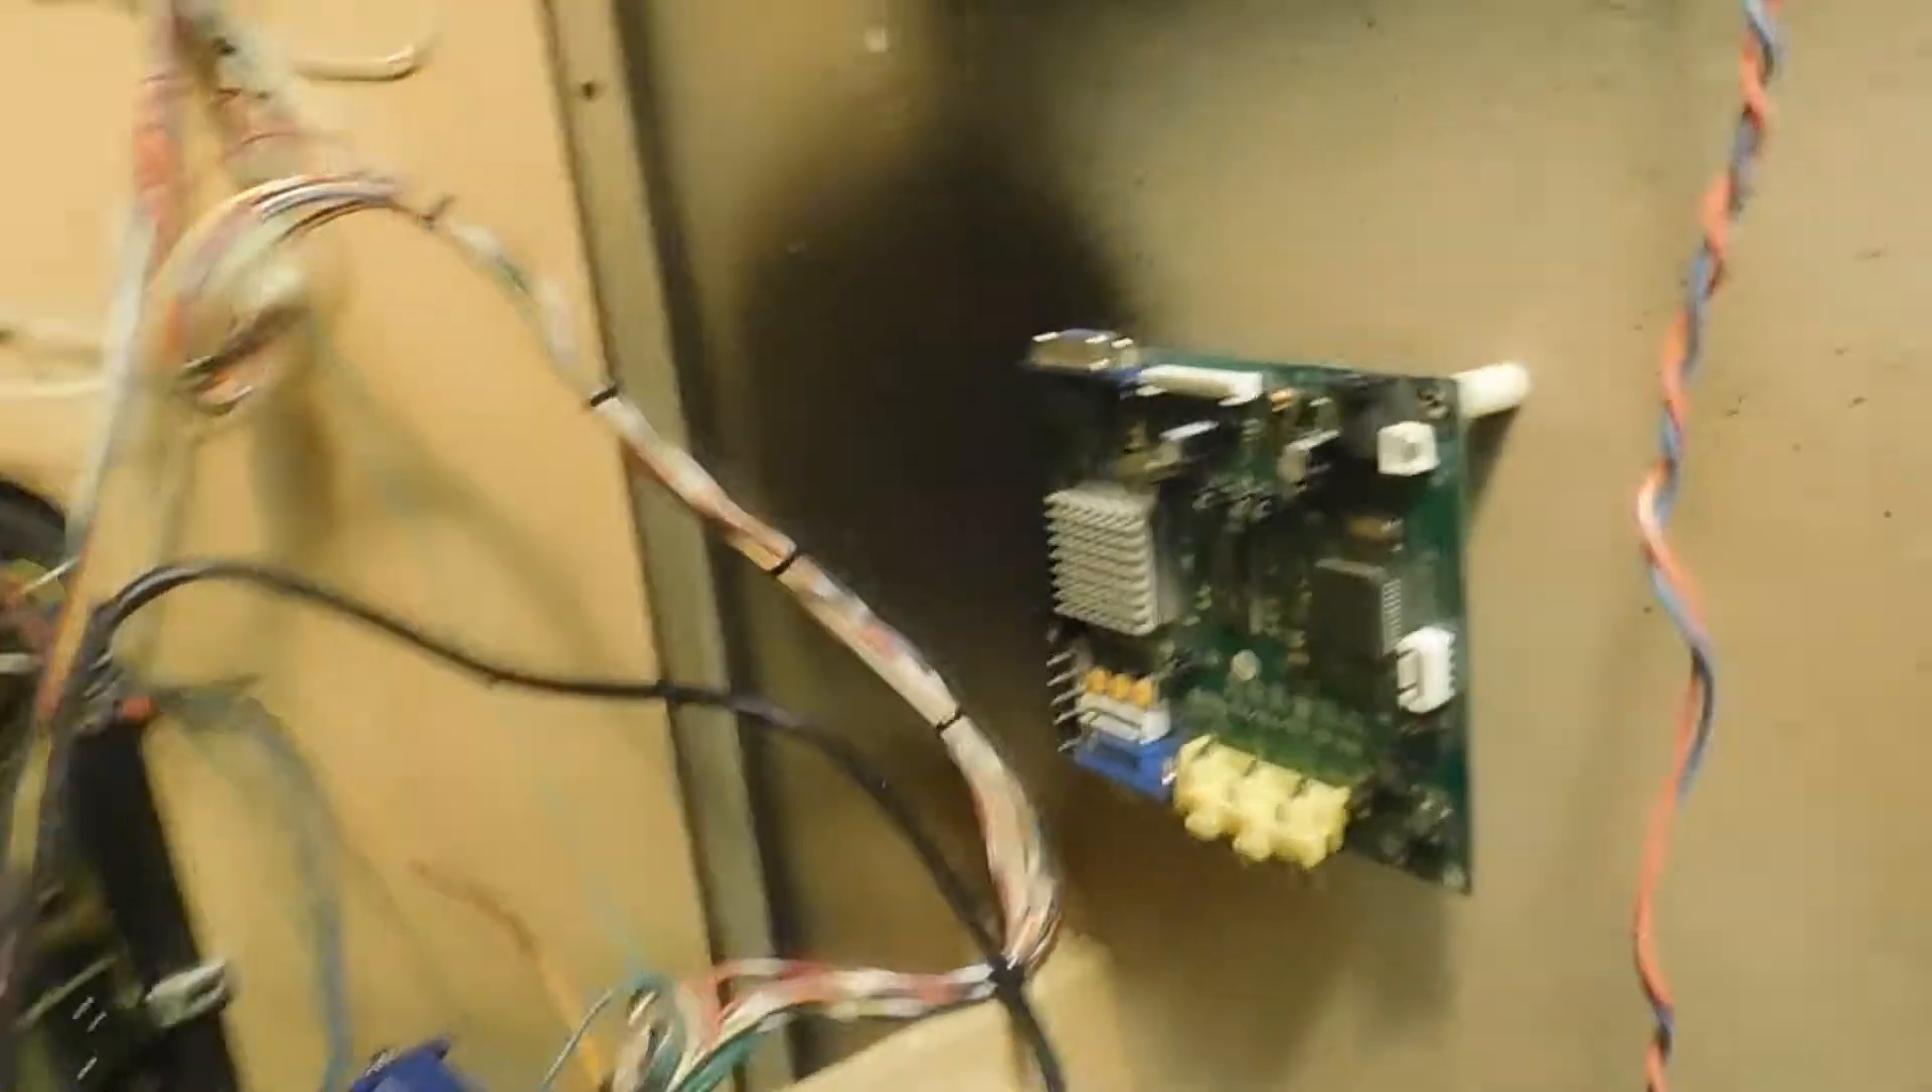Now I already have the converter board mounted to the game cabinet.